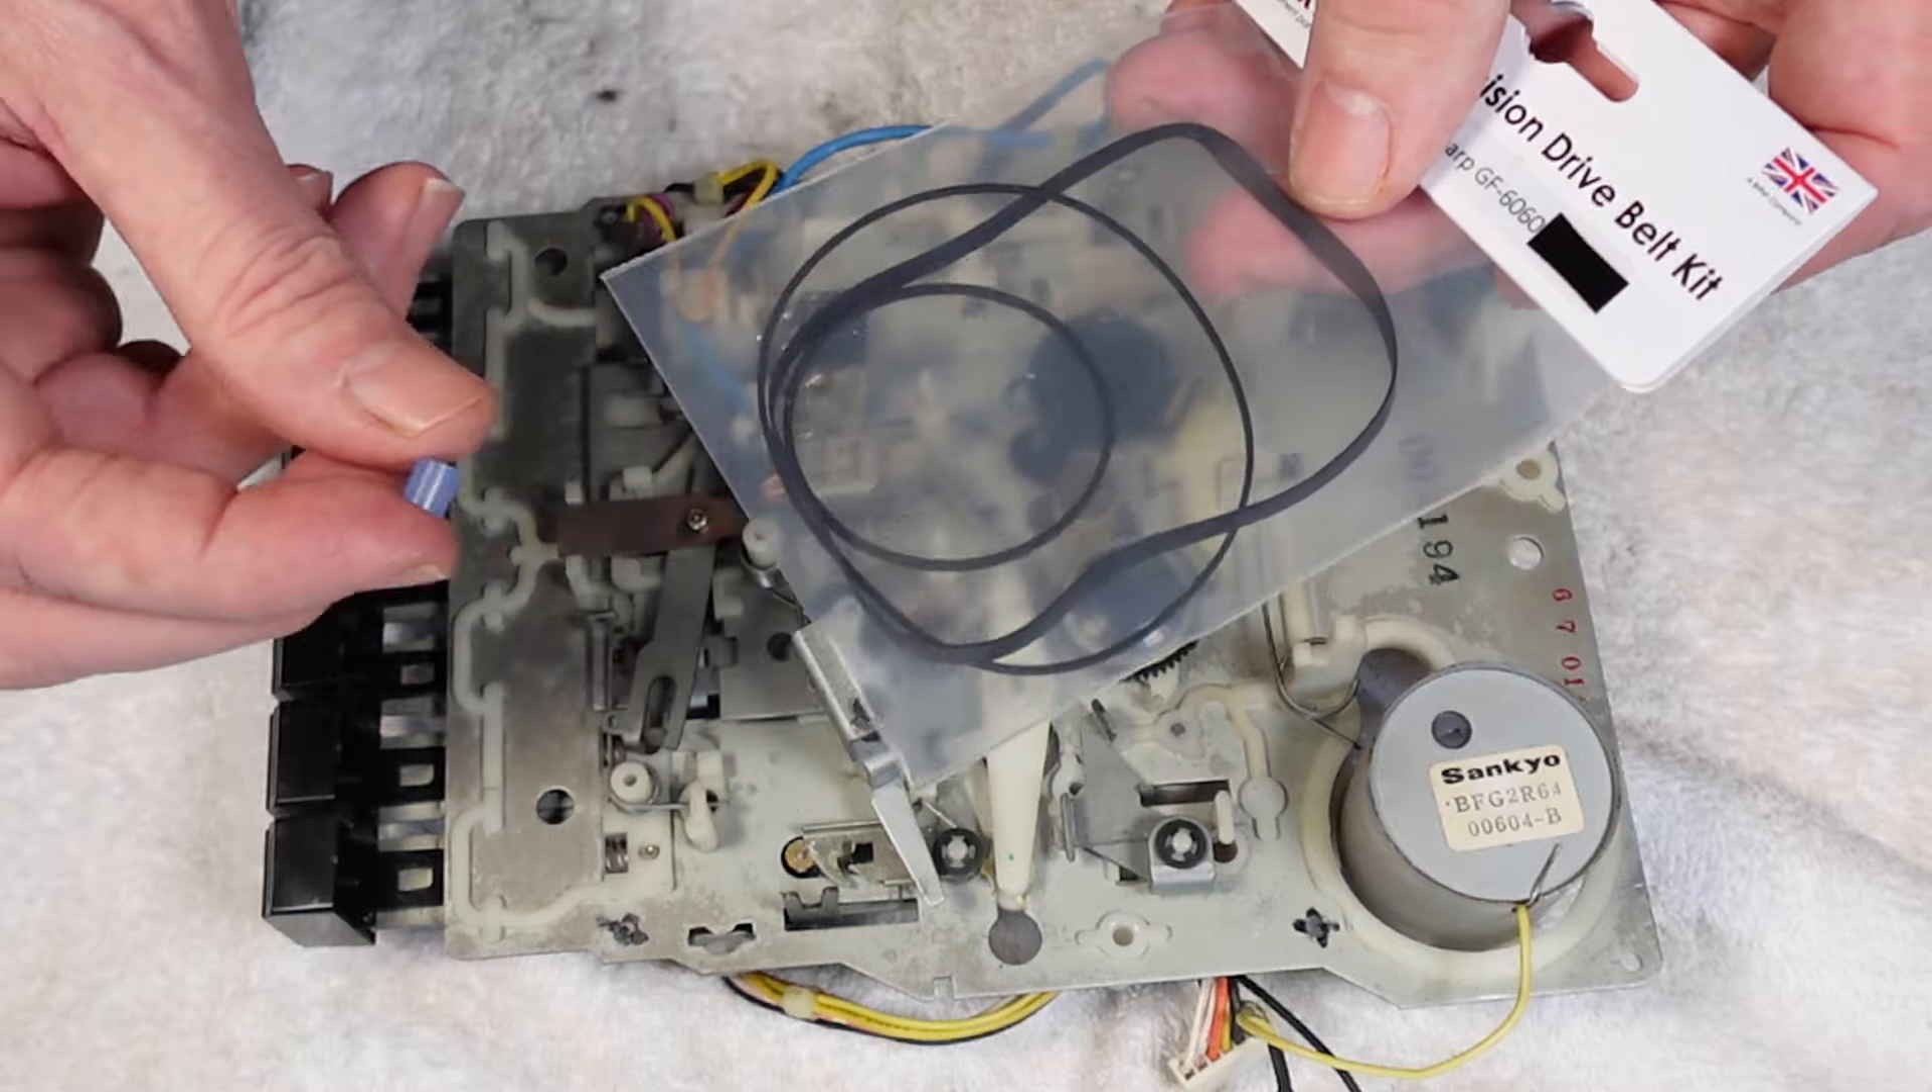Anyways we've got the belts here now so there's three belts to go on plus i've got a bit of tubing here for the capstan as well.